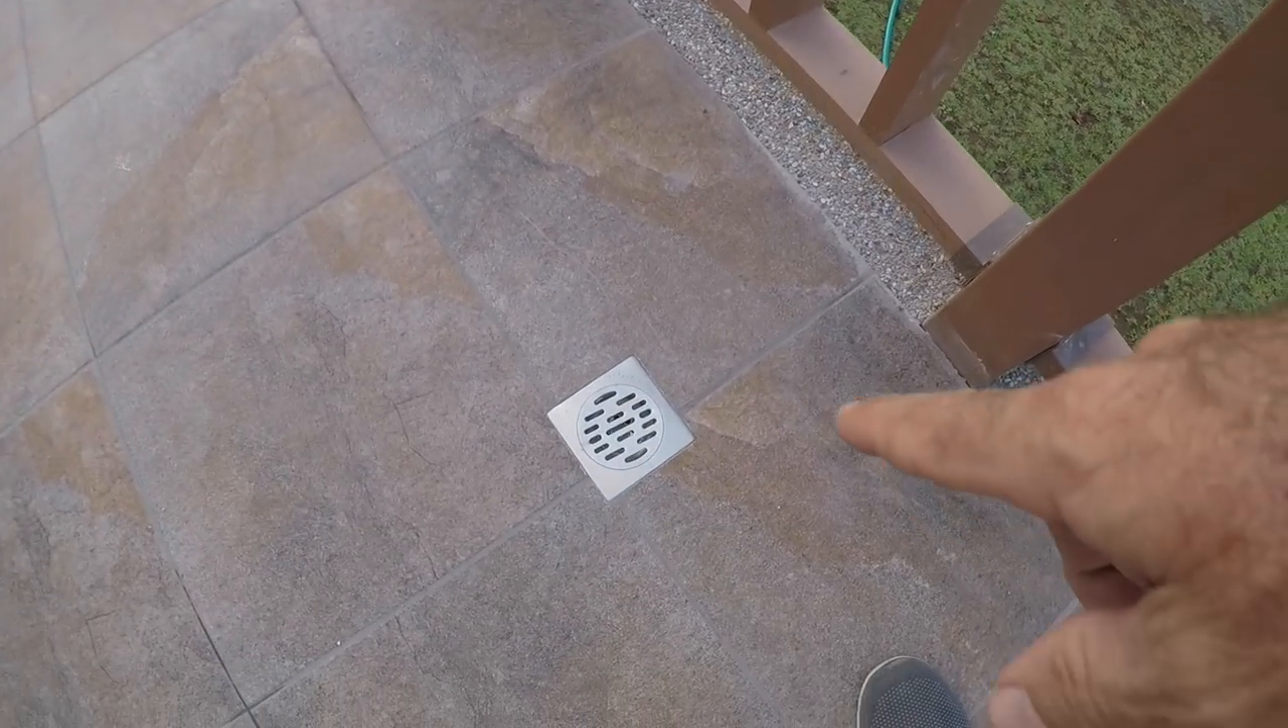It also looks like to me that all the grouting is done. And the floor drains are installed on the patio.